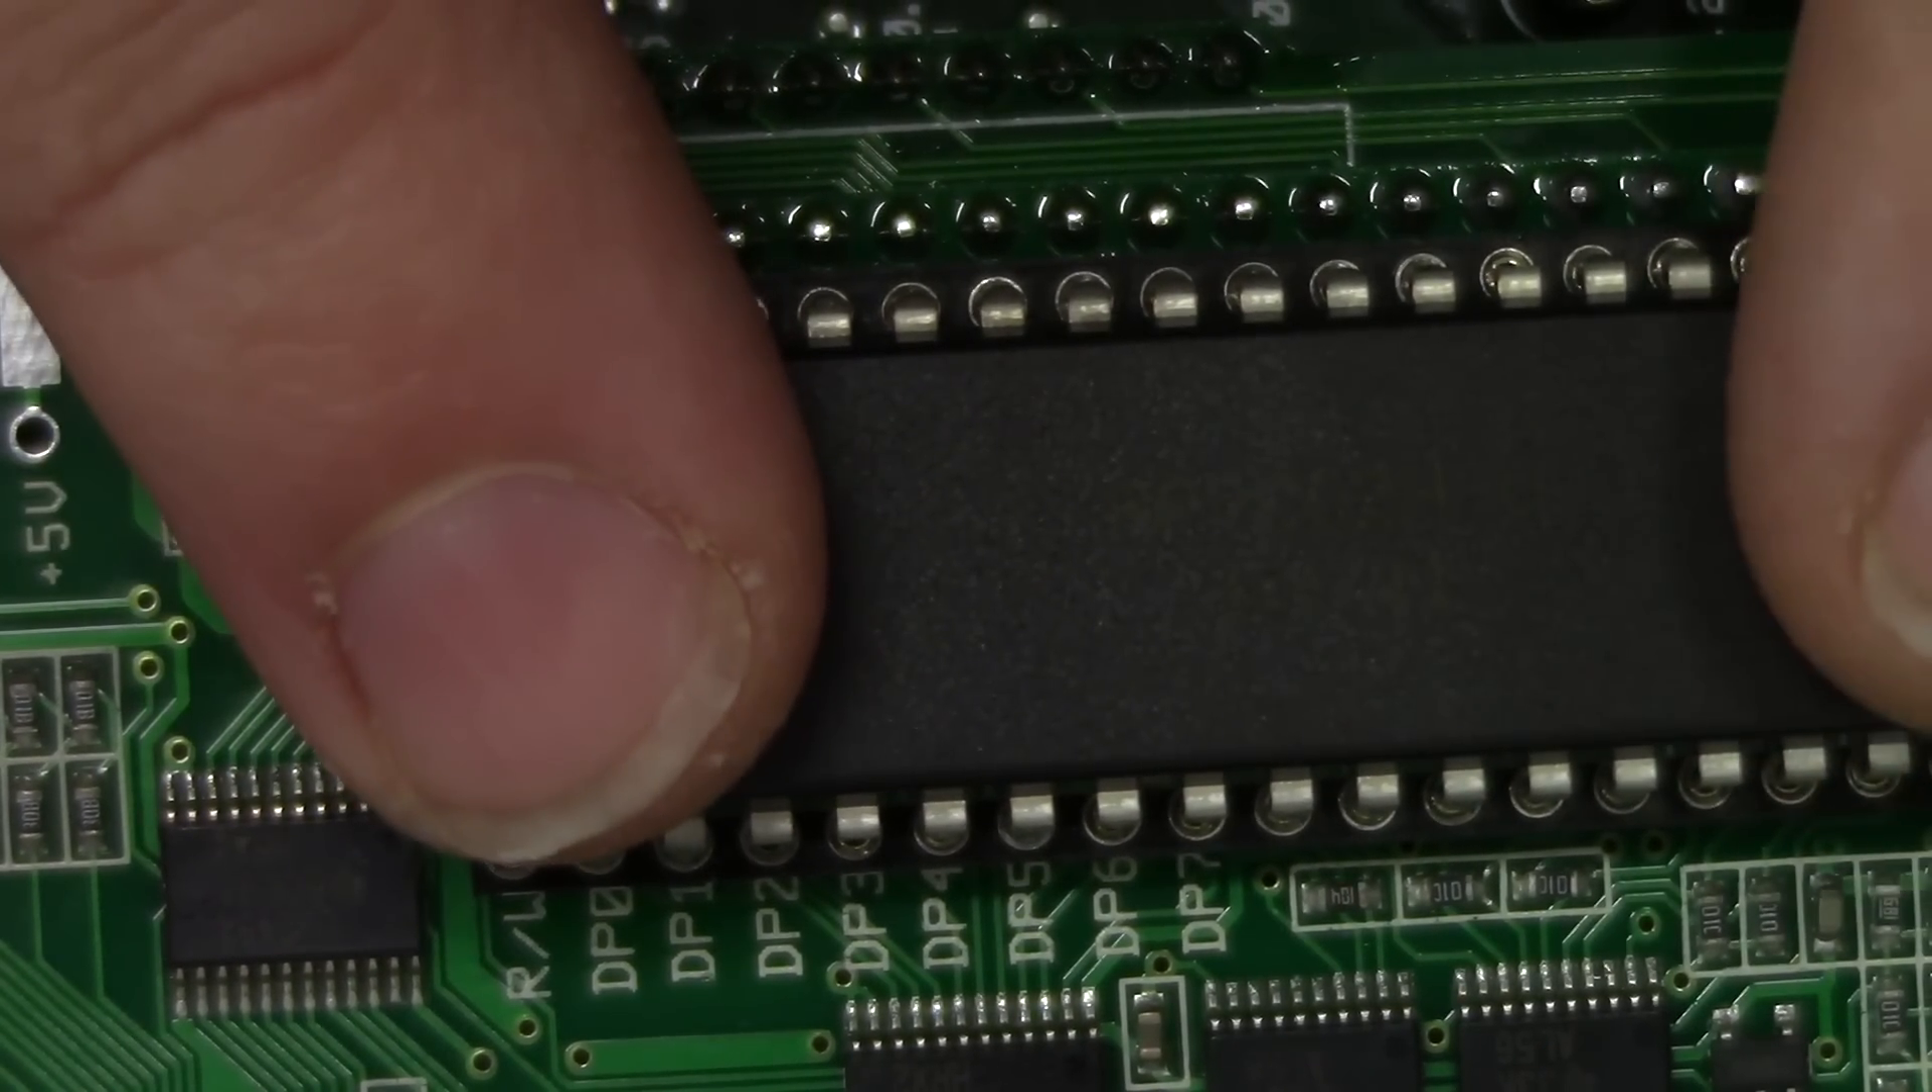And those pins are going into these very precise machine pin ports, which they all are.